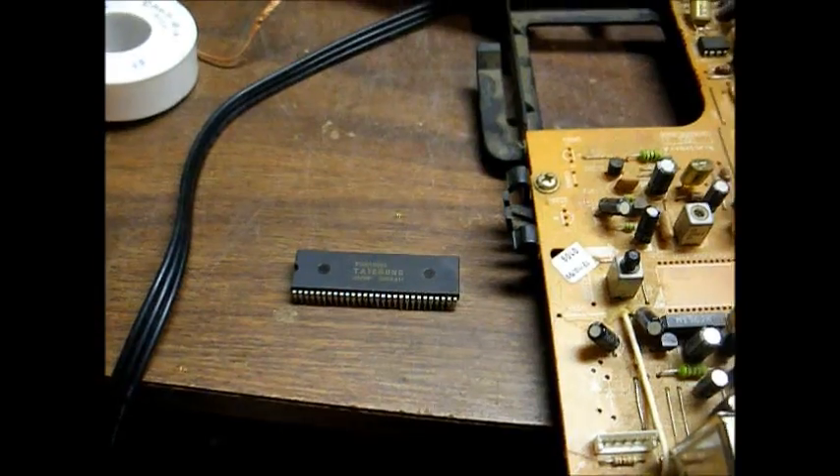And here's the old IC removed from the chassis.